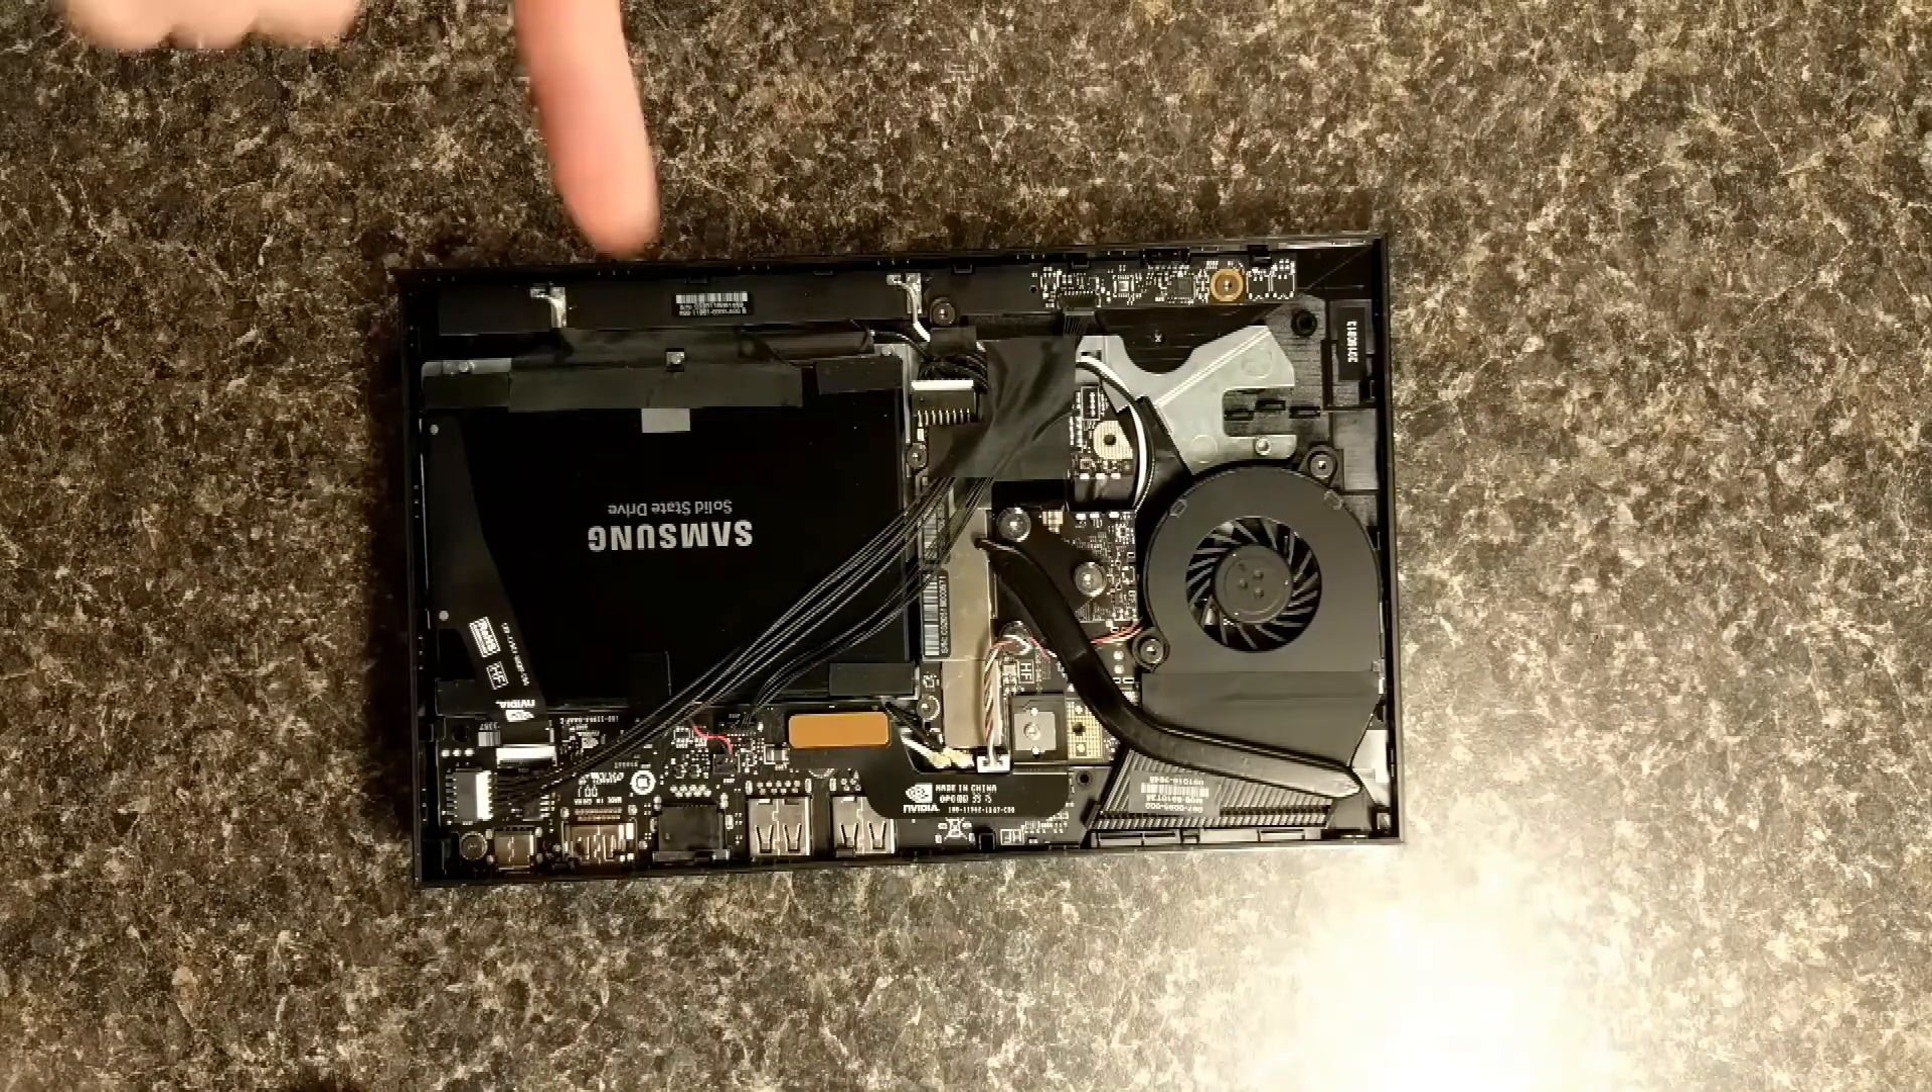See, I've already put my solid state in here.